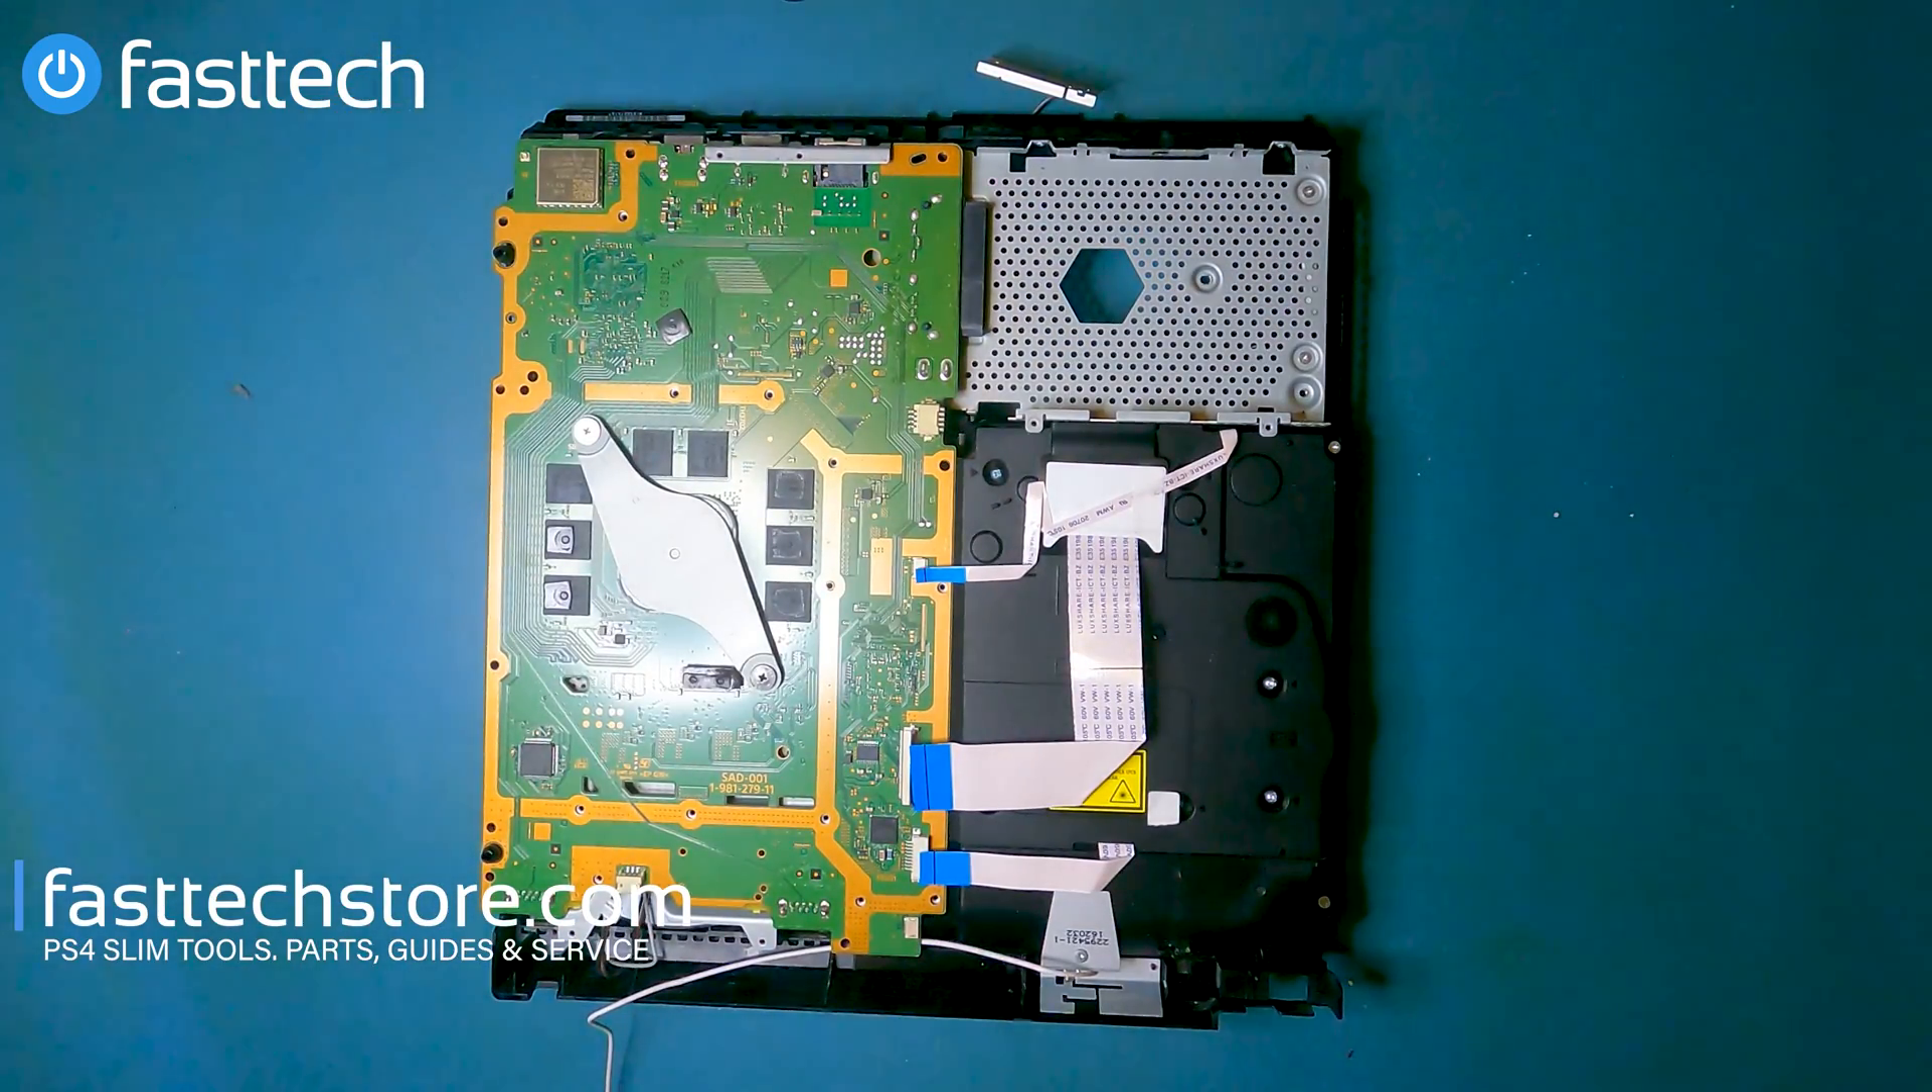Now we have access to the motherboard.